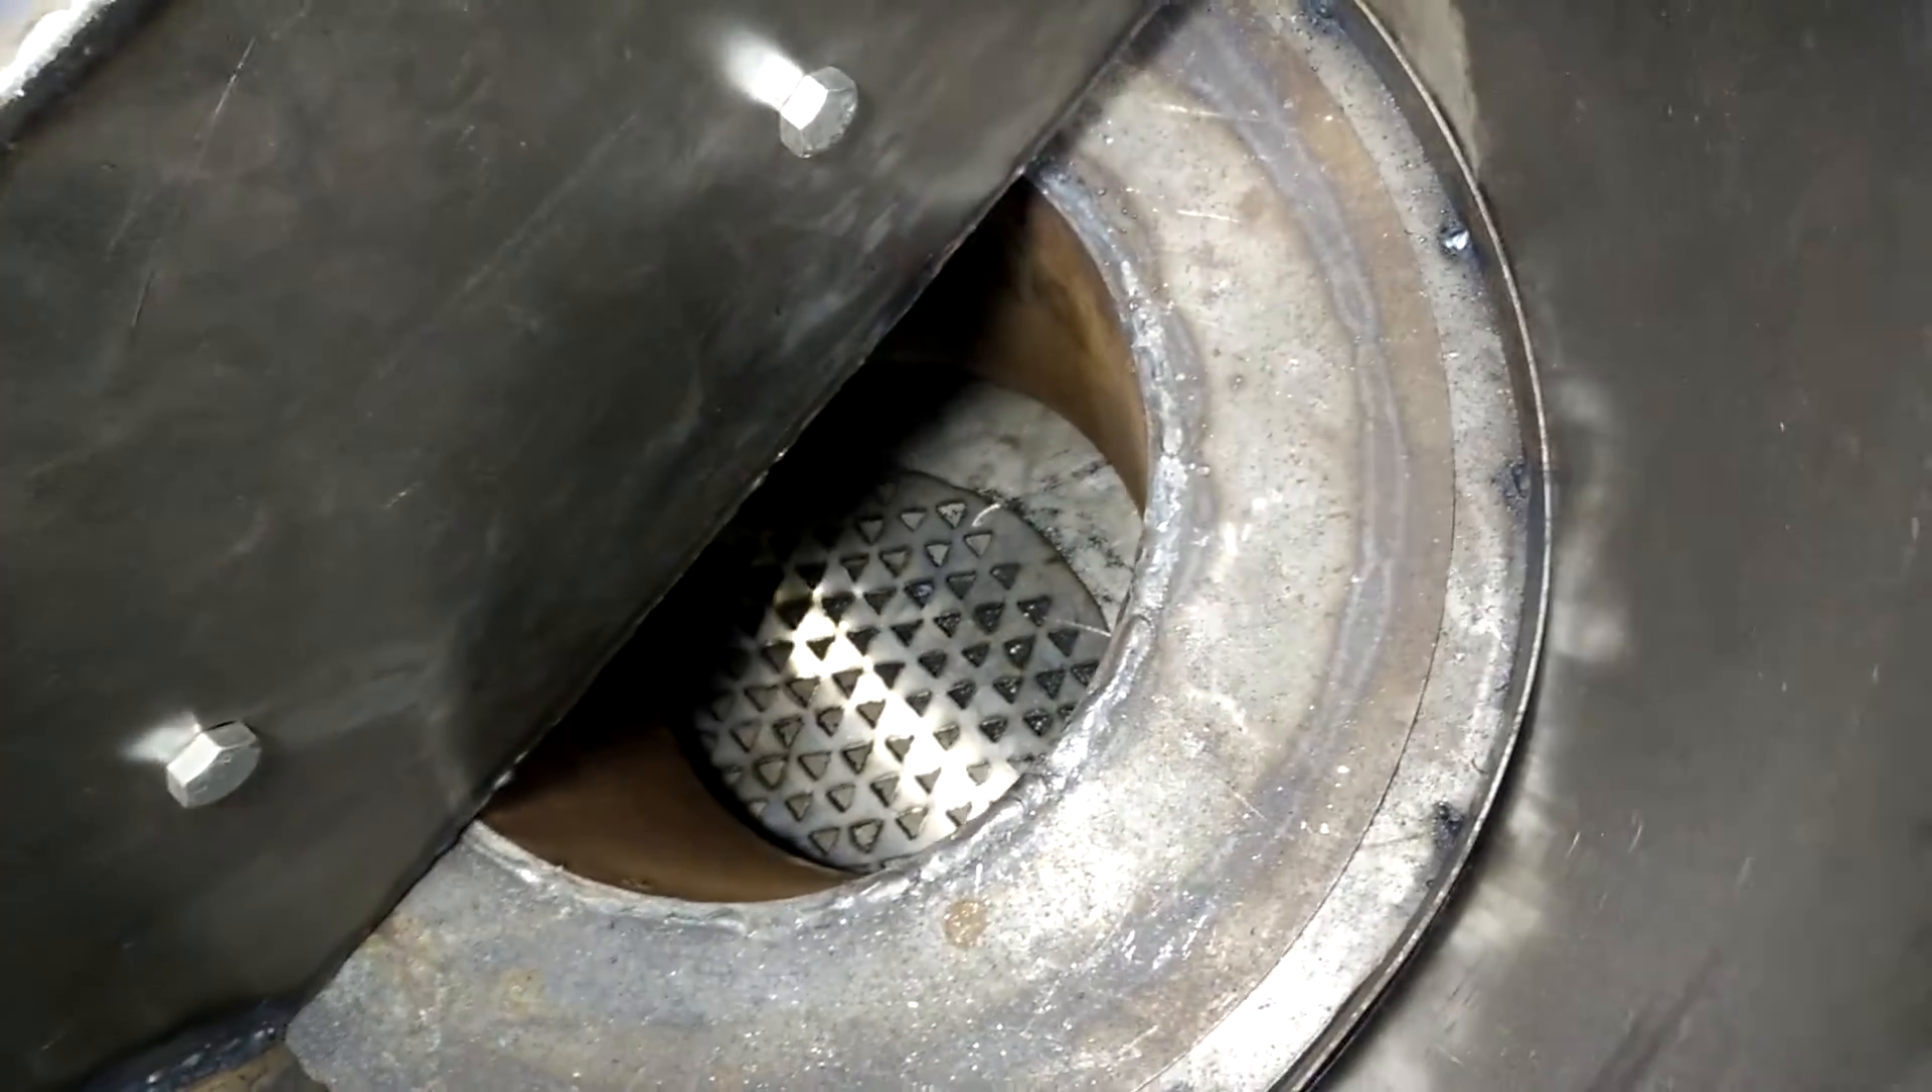I've got a couple of bolts holding that divider in place.